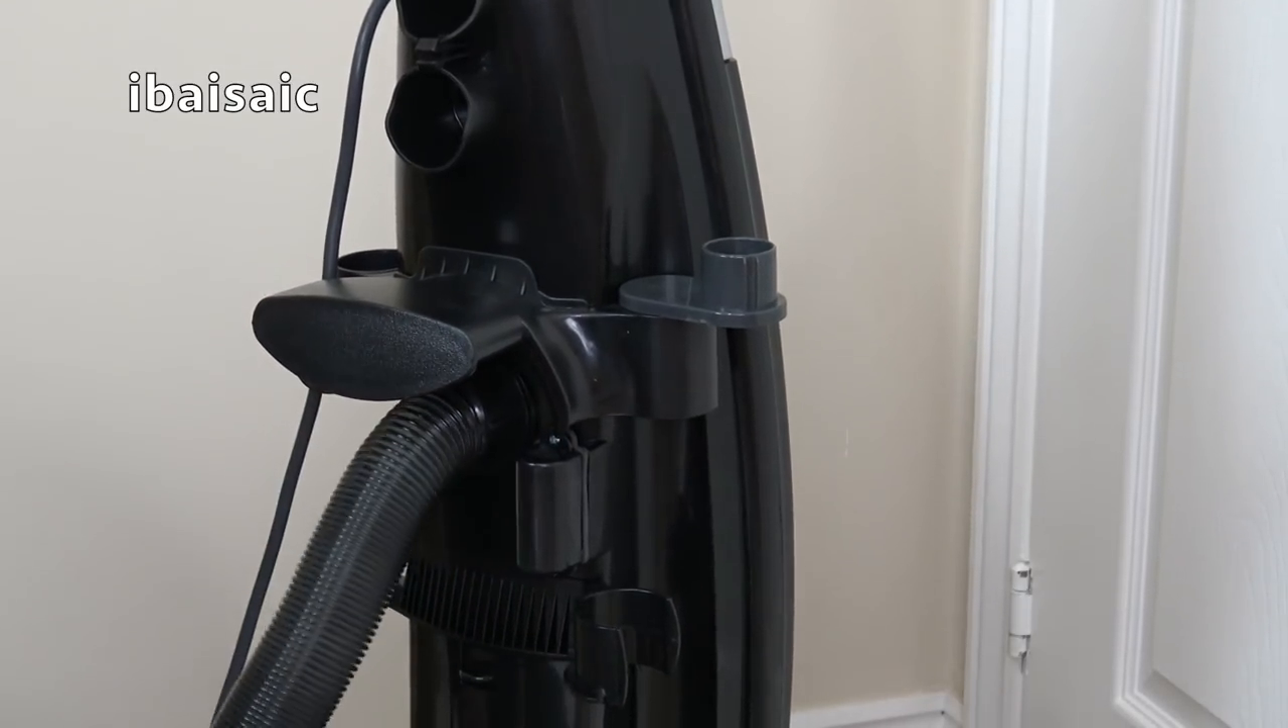So that's the hose in place.